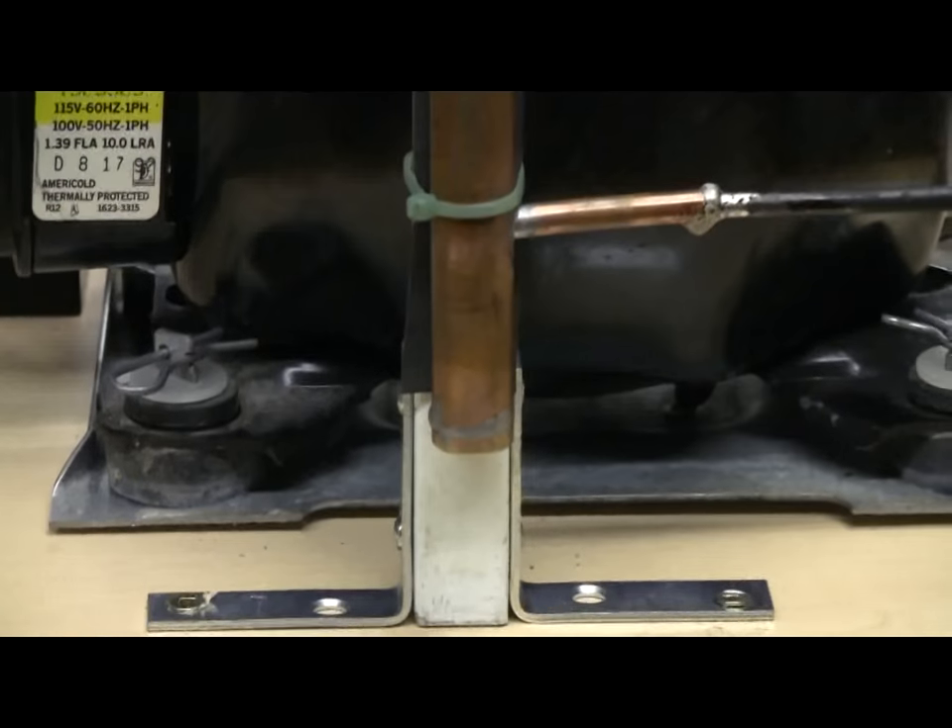Everything's attached together with a couple of tie wraps that can be seen.